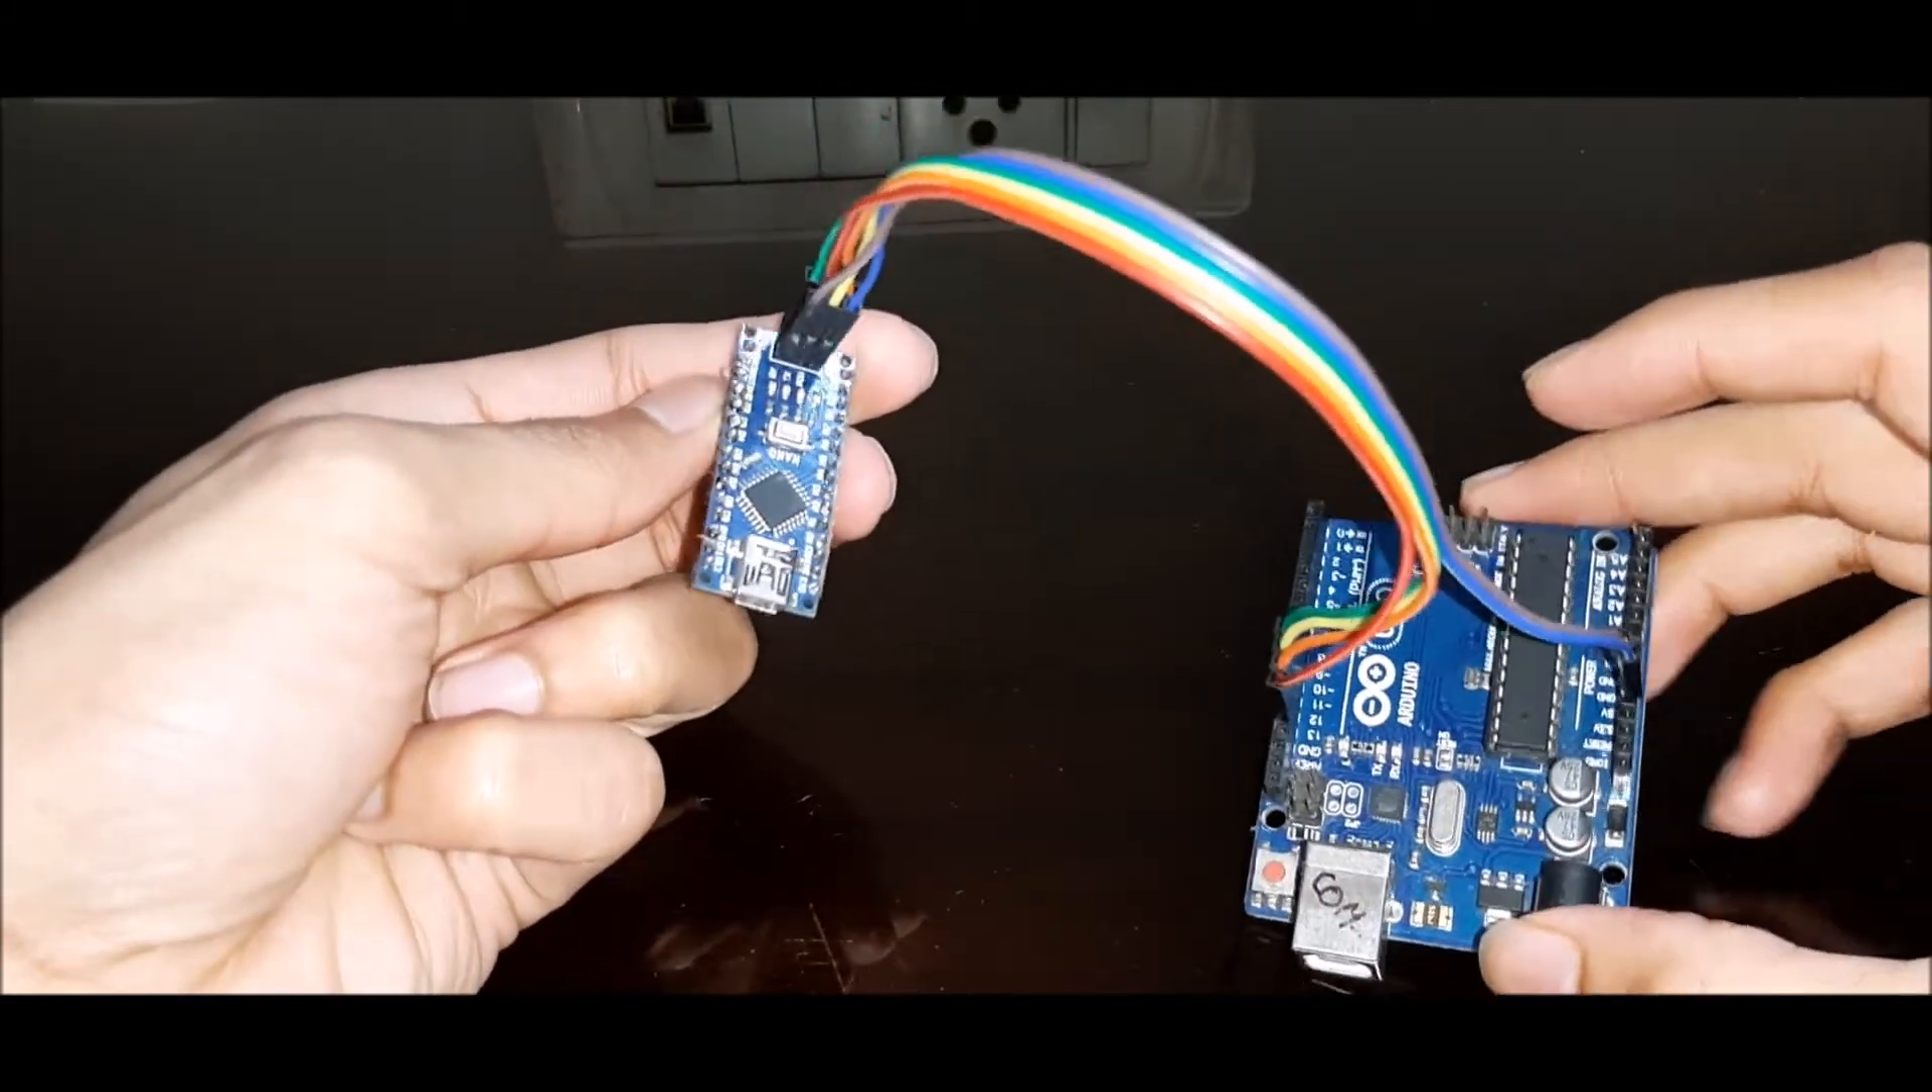So now we are done with the connections of the Arduino Uno and Nano.